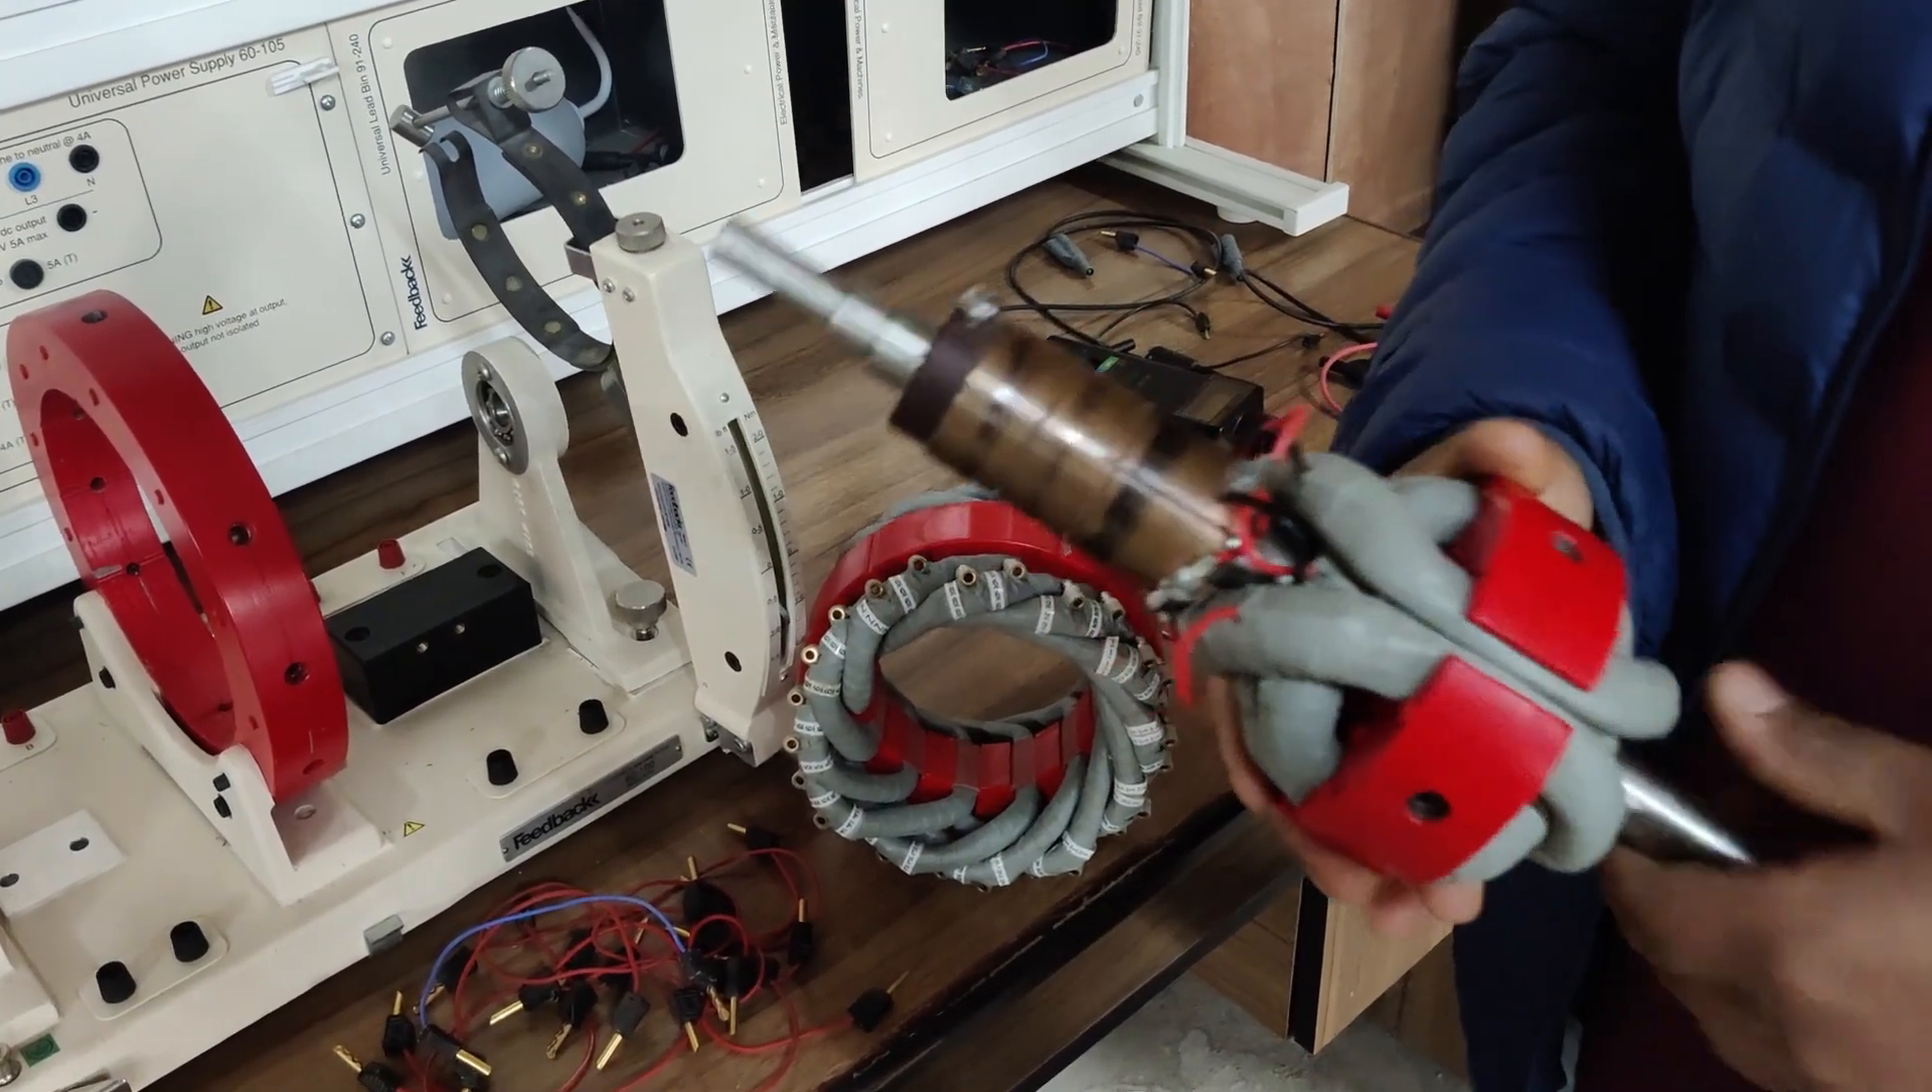The rotating part of the synchronous machine upon which the field winding is around is already here it's already assembled on the shaft.